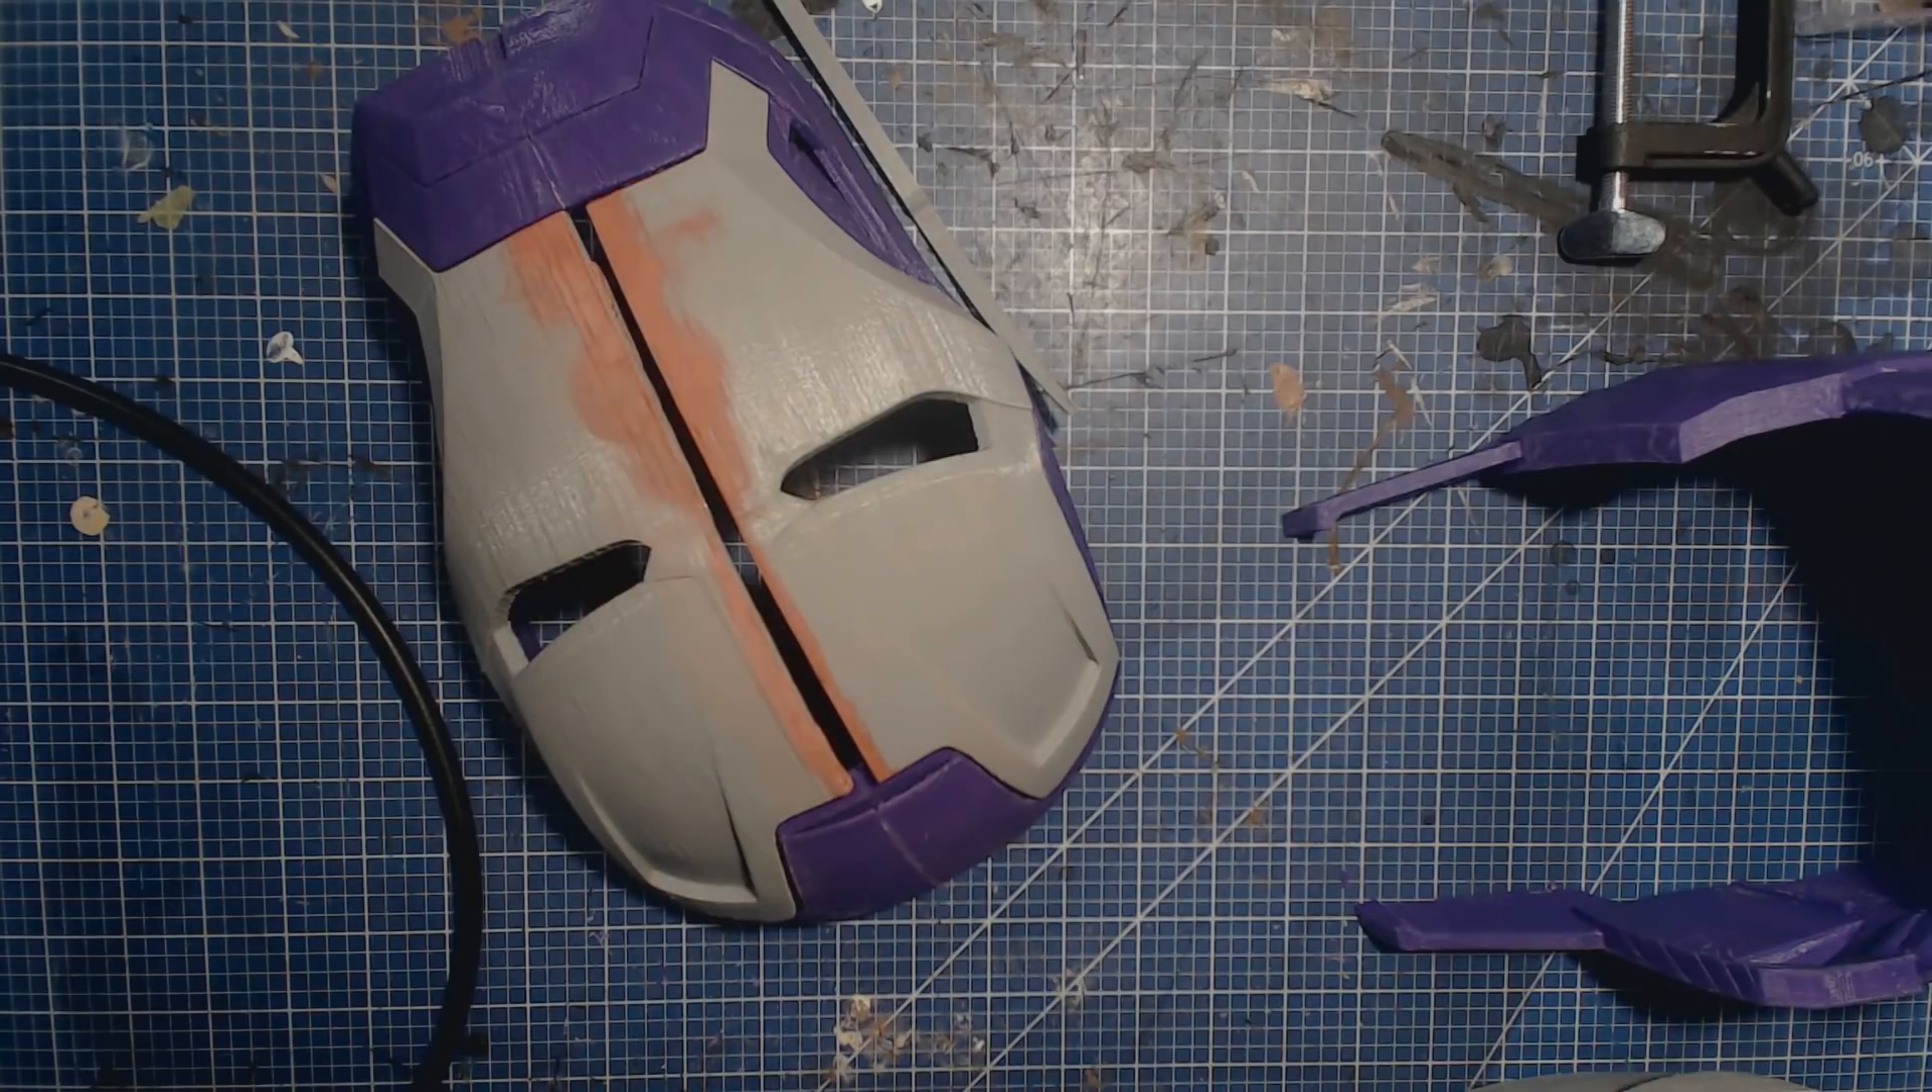Once I have all the pieces glued together, I, uh, notice something a little wonky with the mask here. Since I printed the faceplate in two halves, it seems as though, uh, one of those halves started a little high, and so there's a bit of a, a bit of a gap right down the middle here.